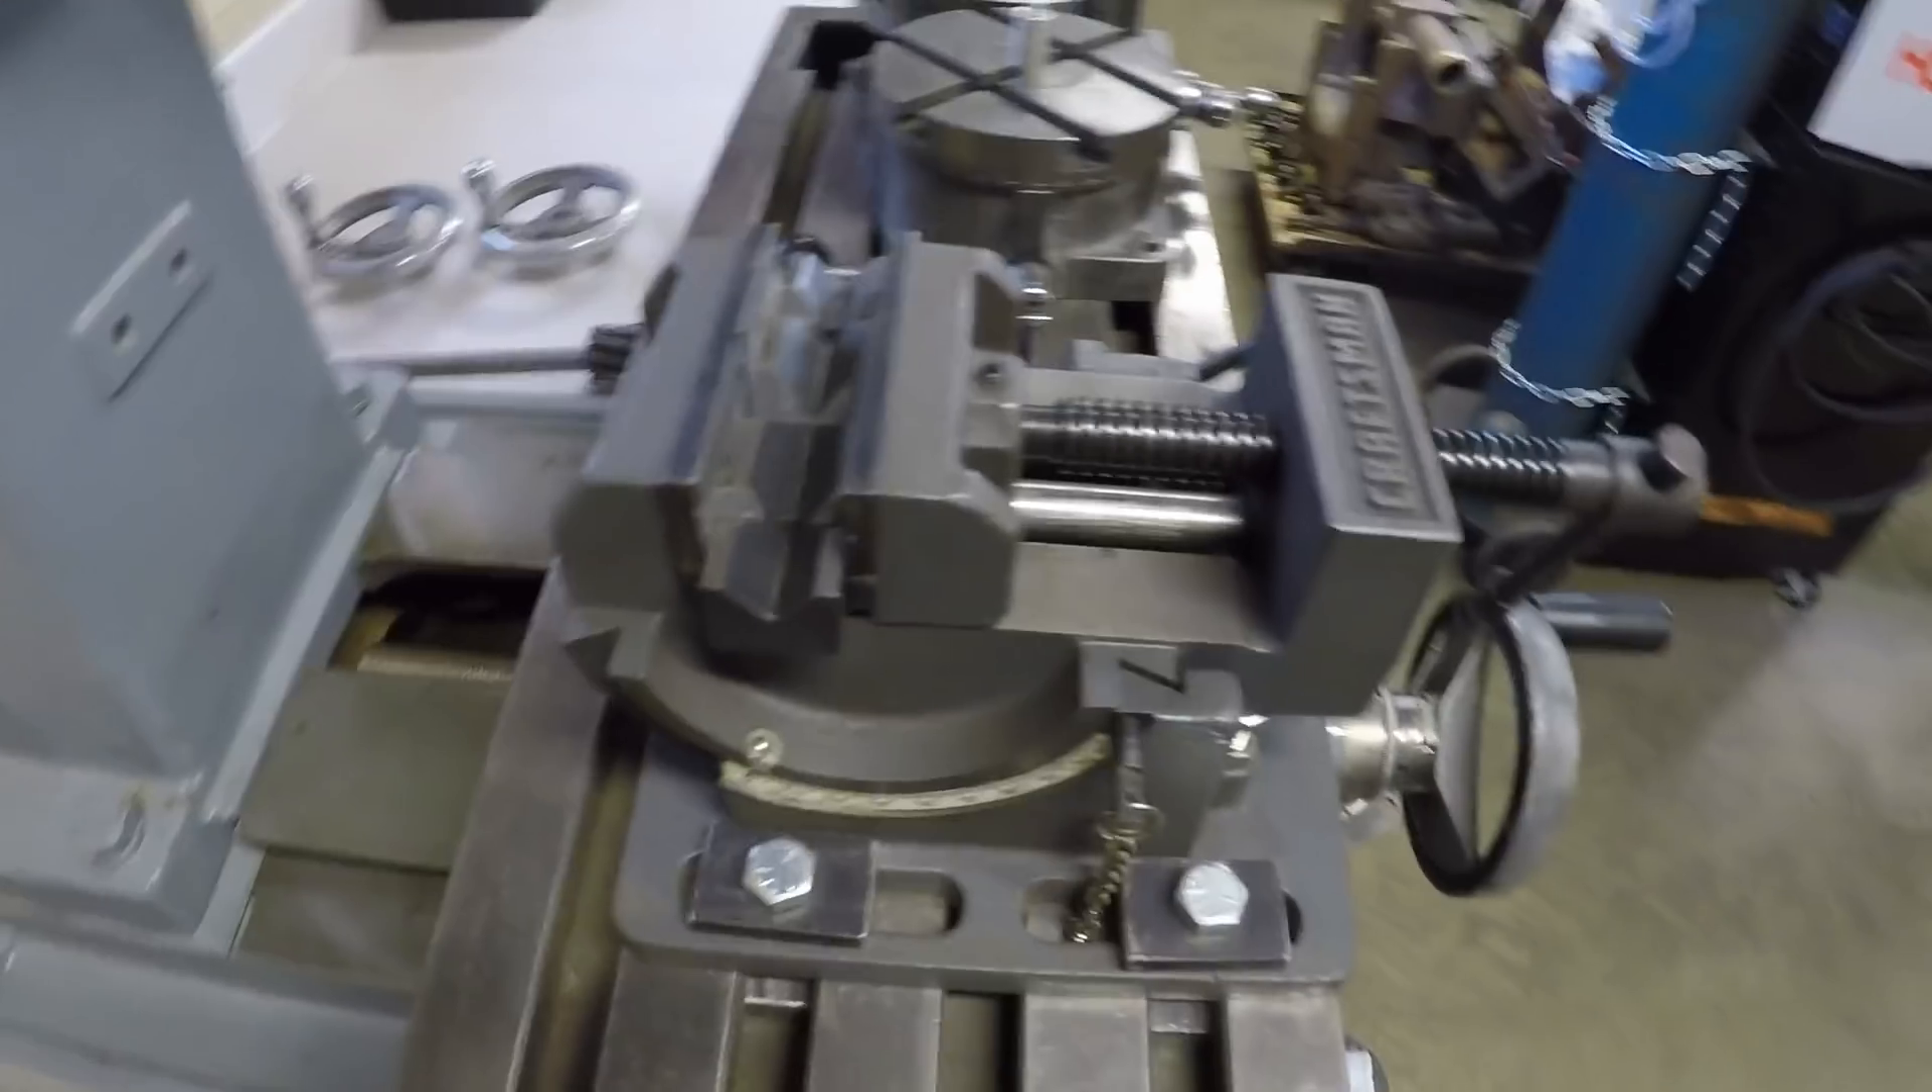Here is a Craftsman's machining vise. Got it all bolted down to the table right now.